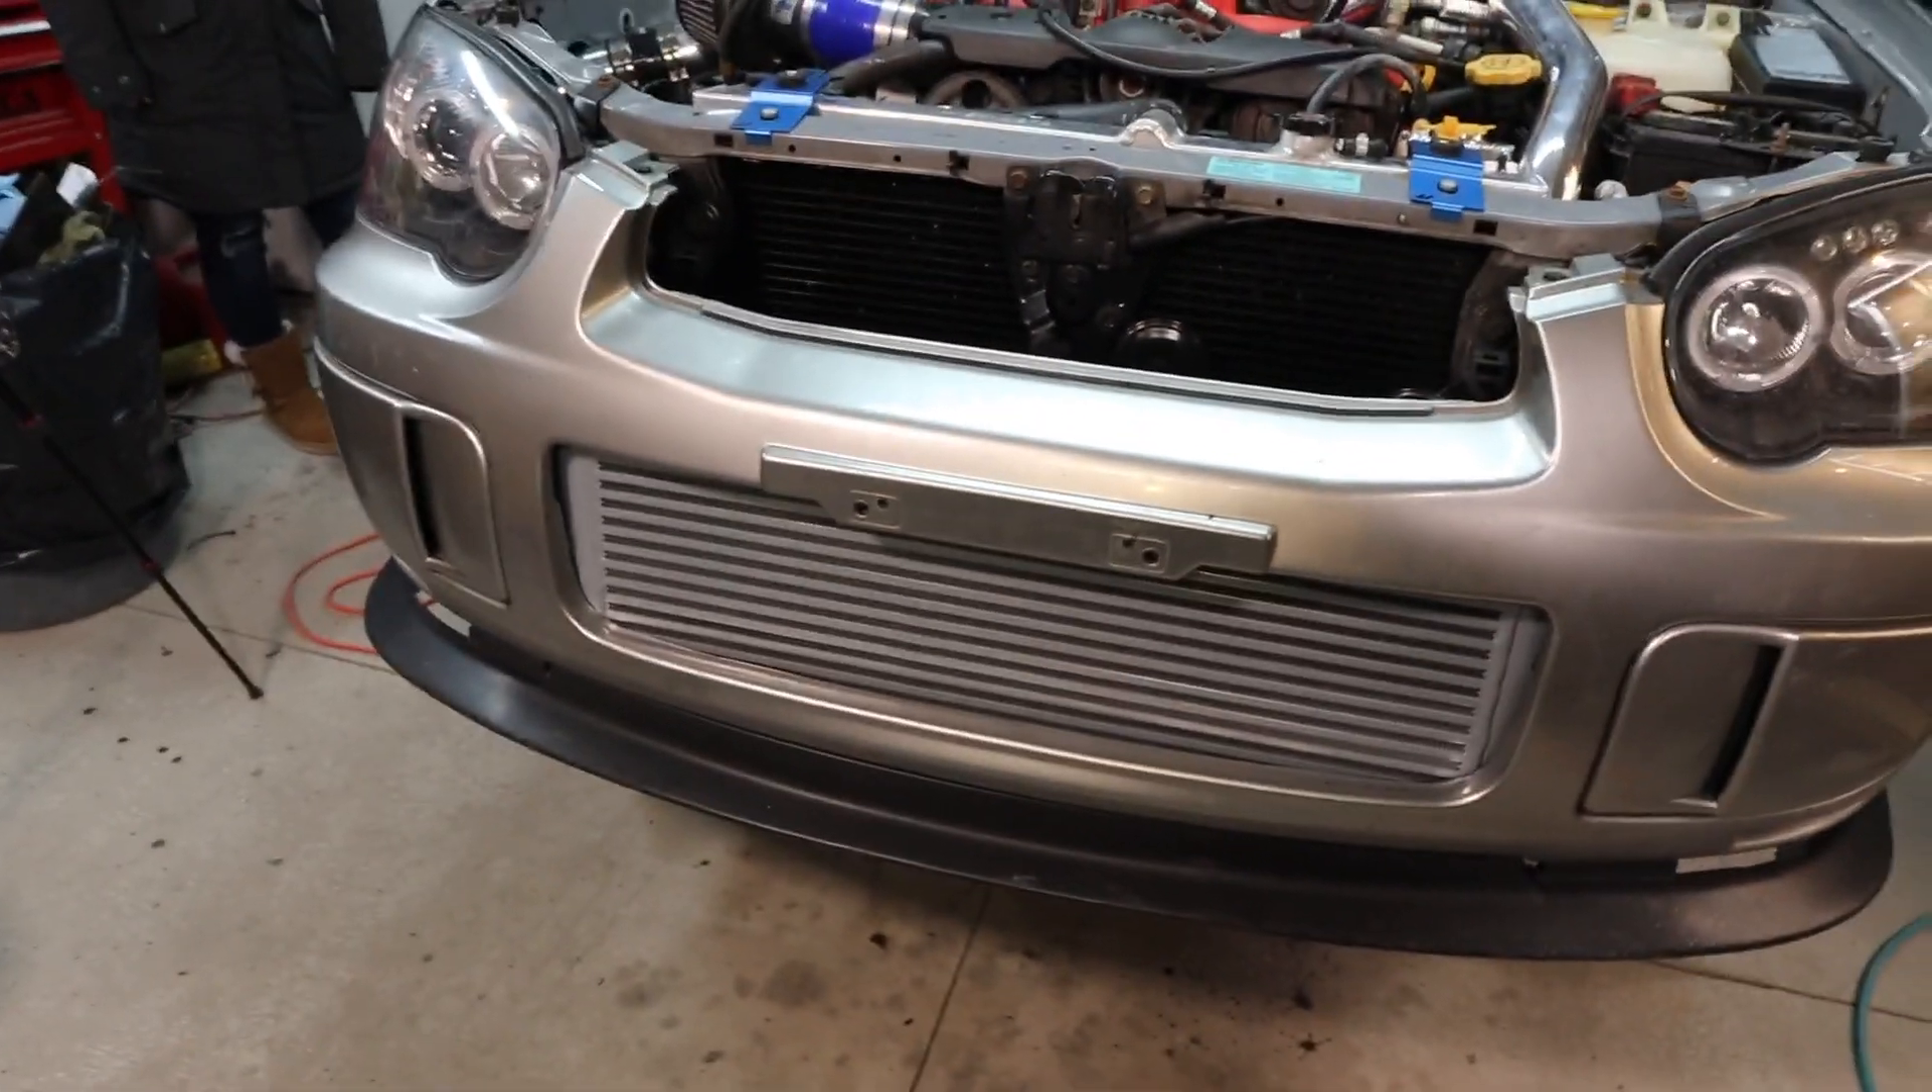I forgot to put the grill on, but my bad.